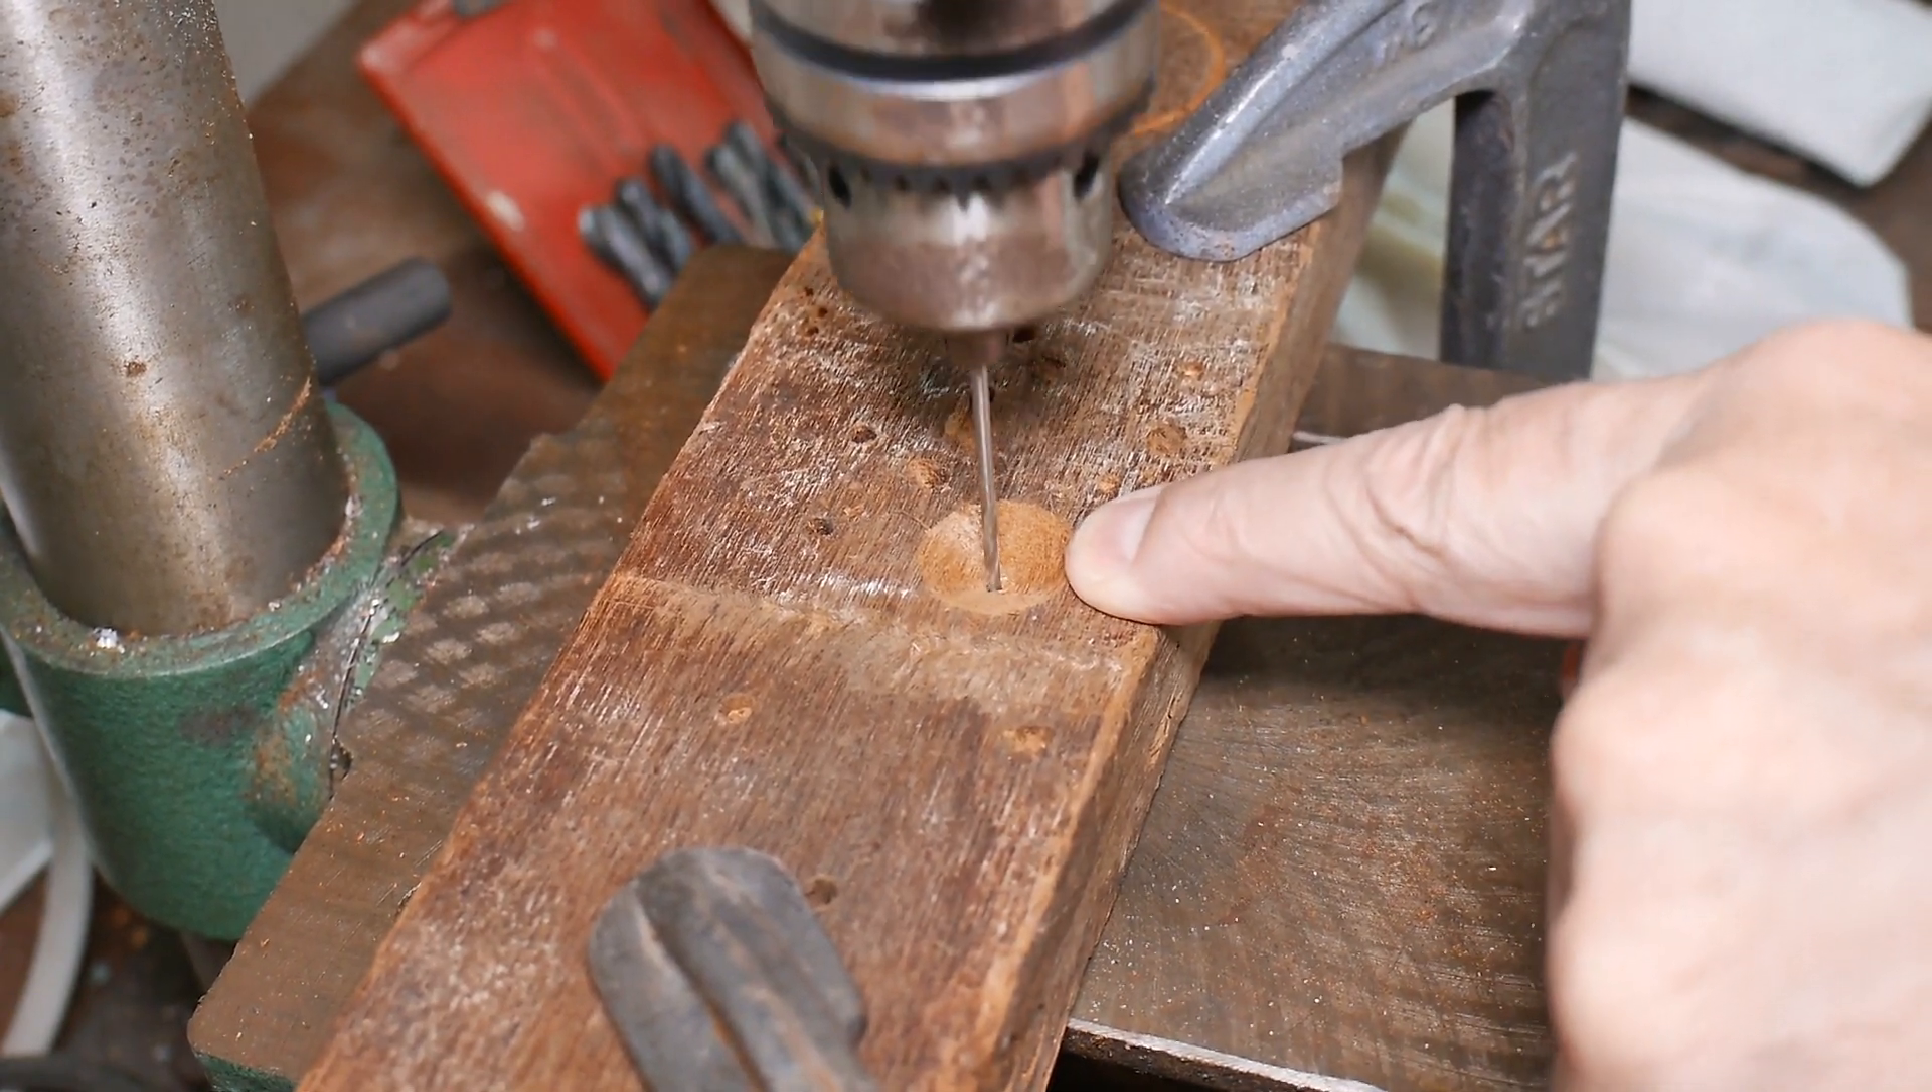I've been able to realign the board with the drill bit perfectly again you can see that.